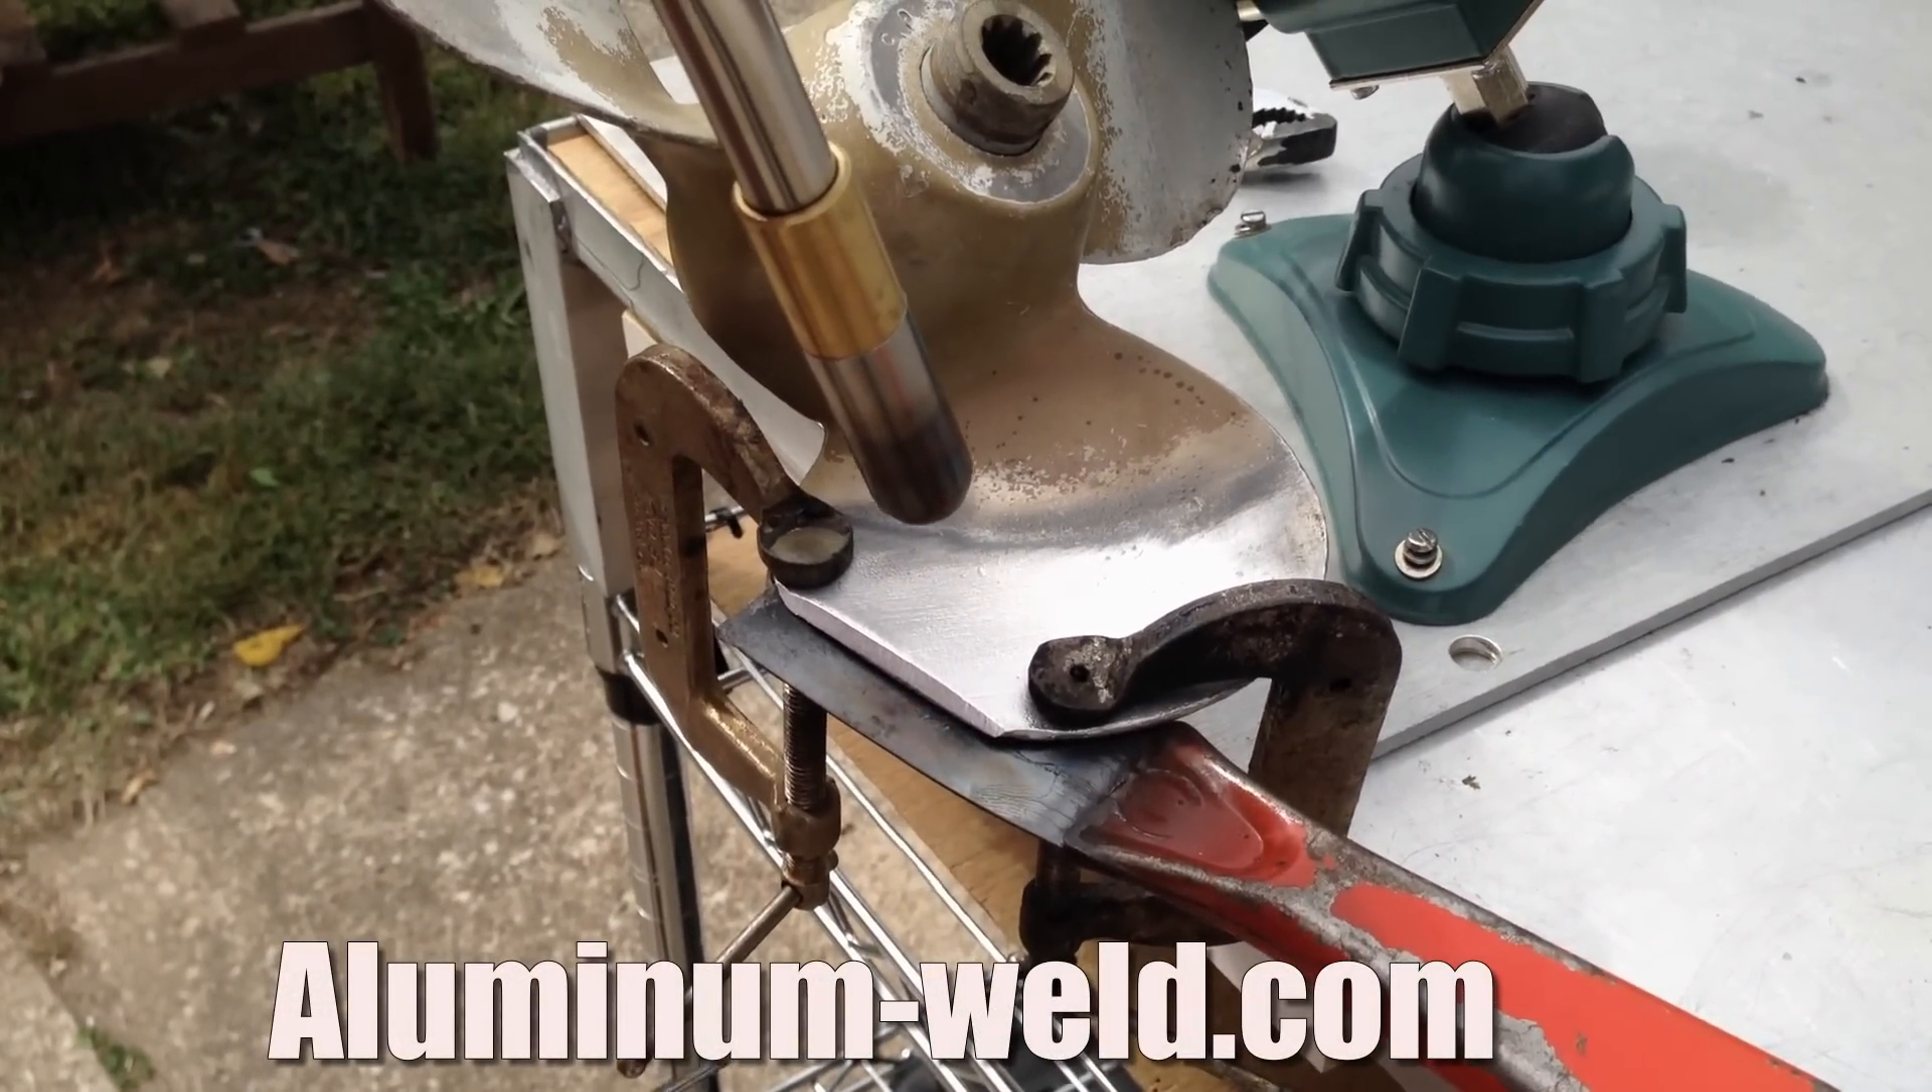Now I've also clamped just a regular steel scraper.